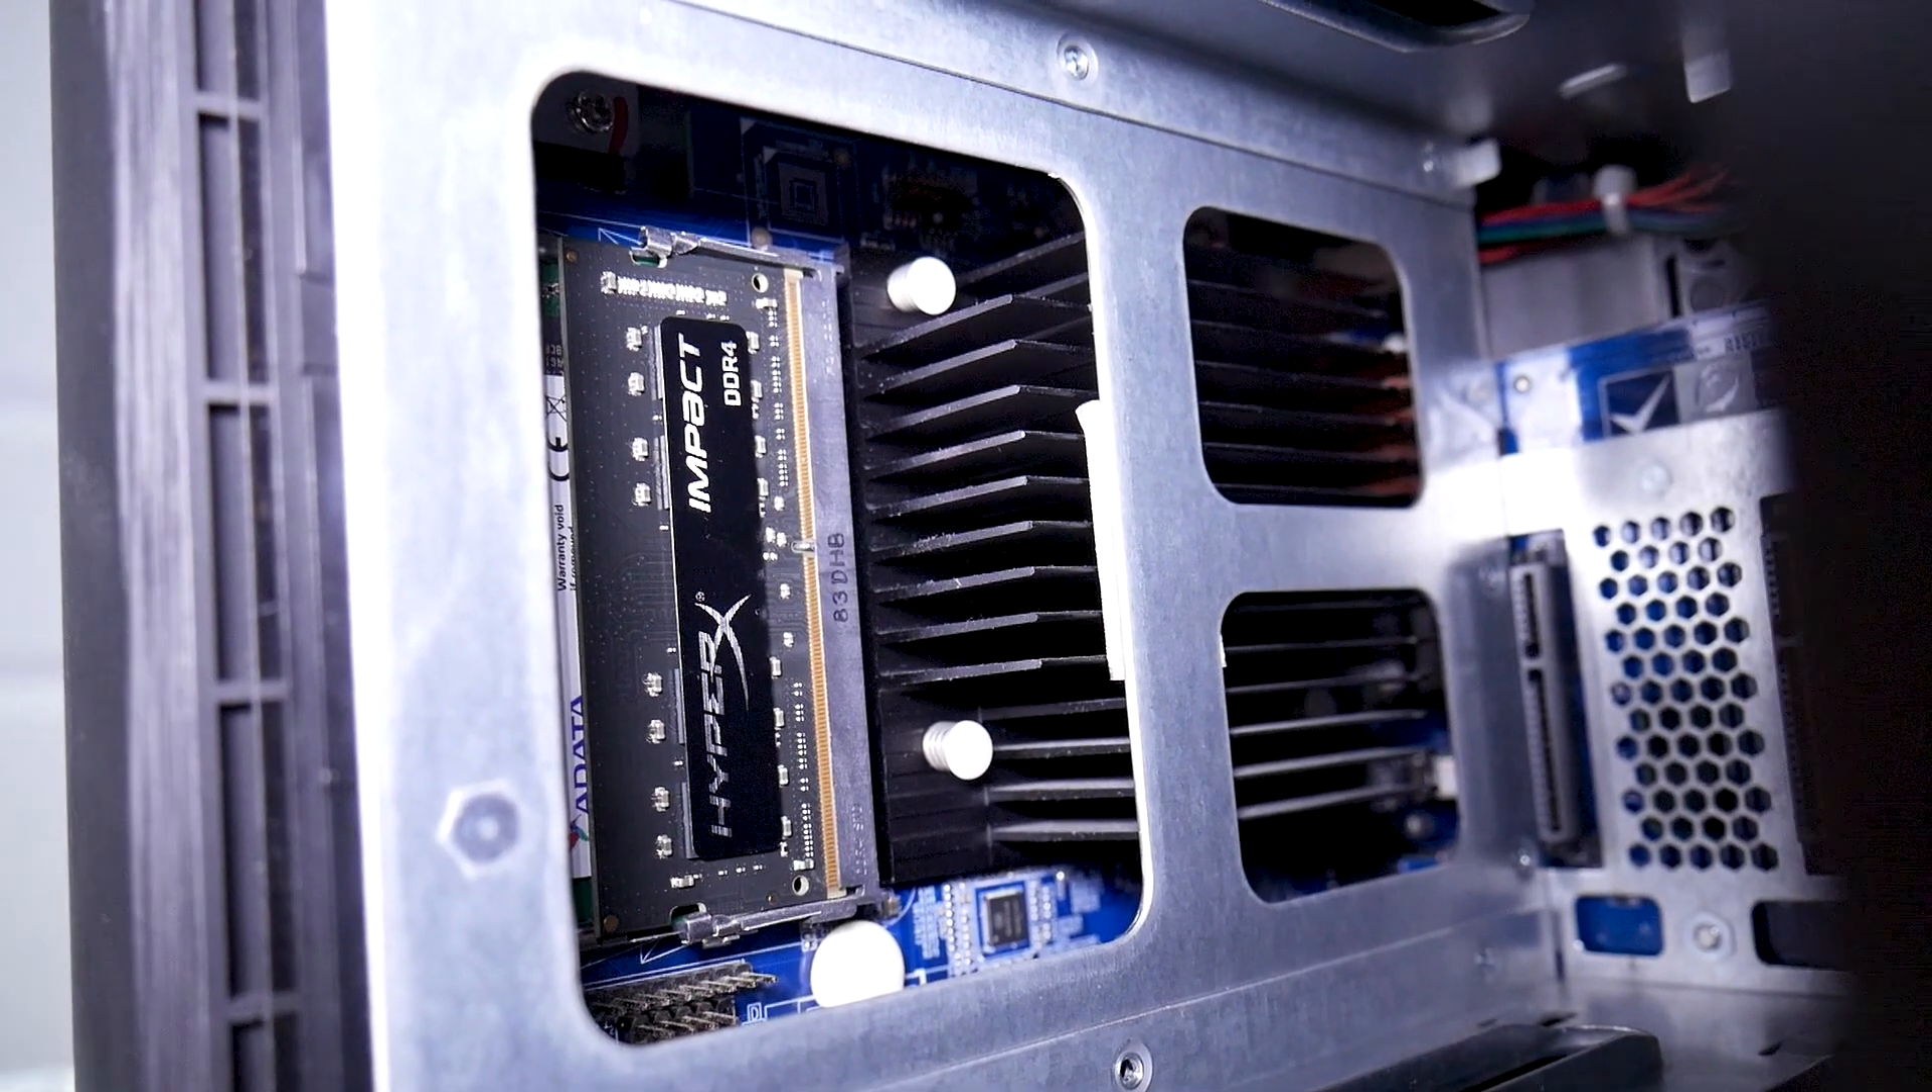So there you can see the RAM is installed now.